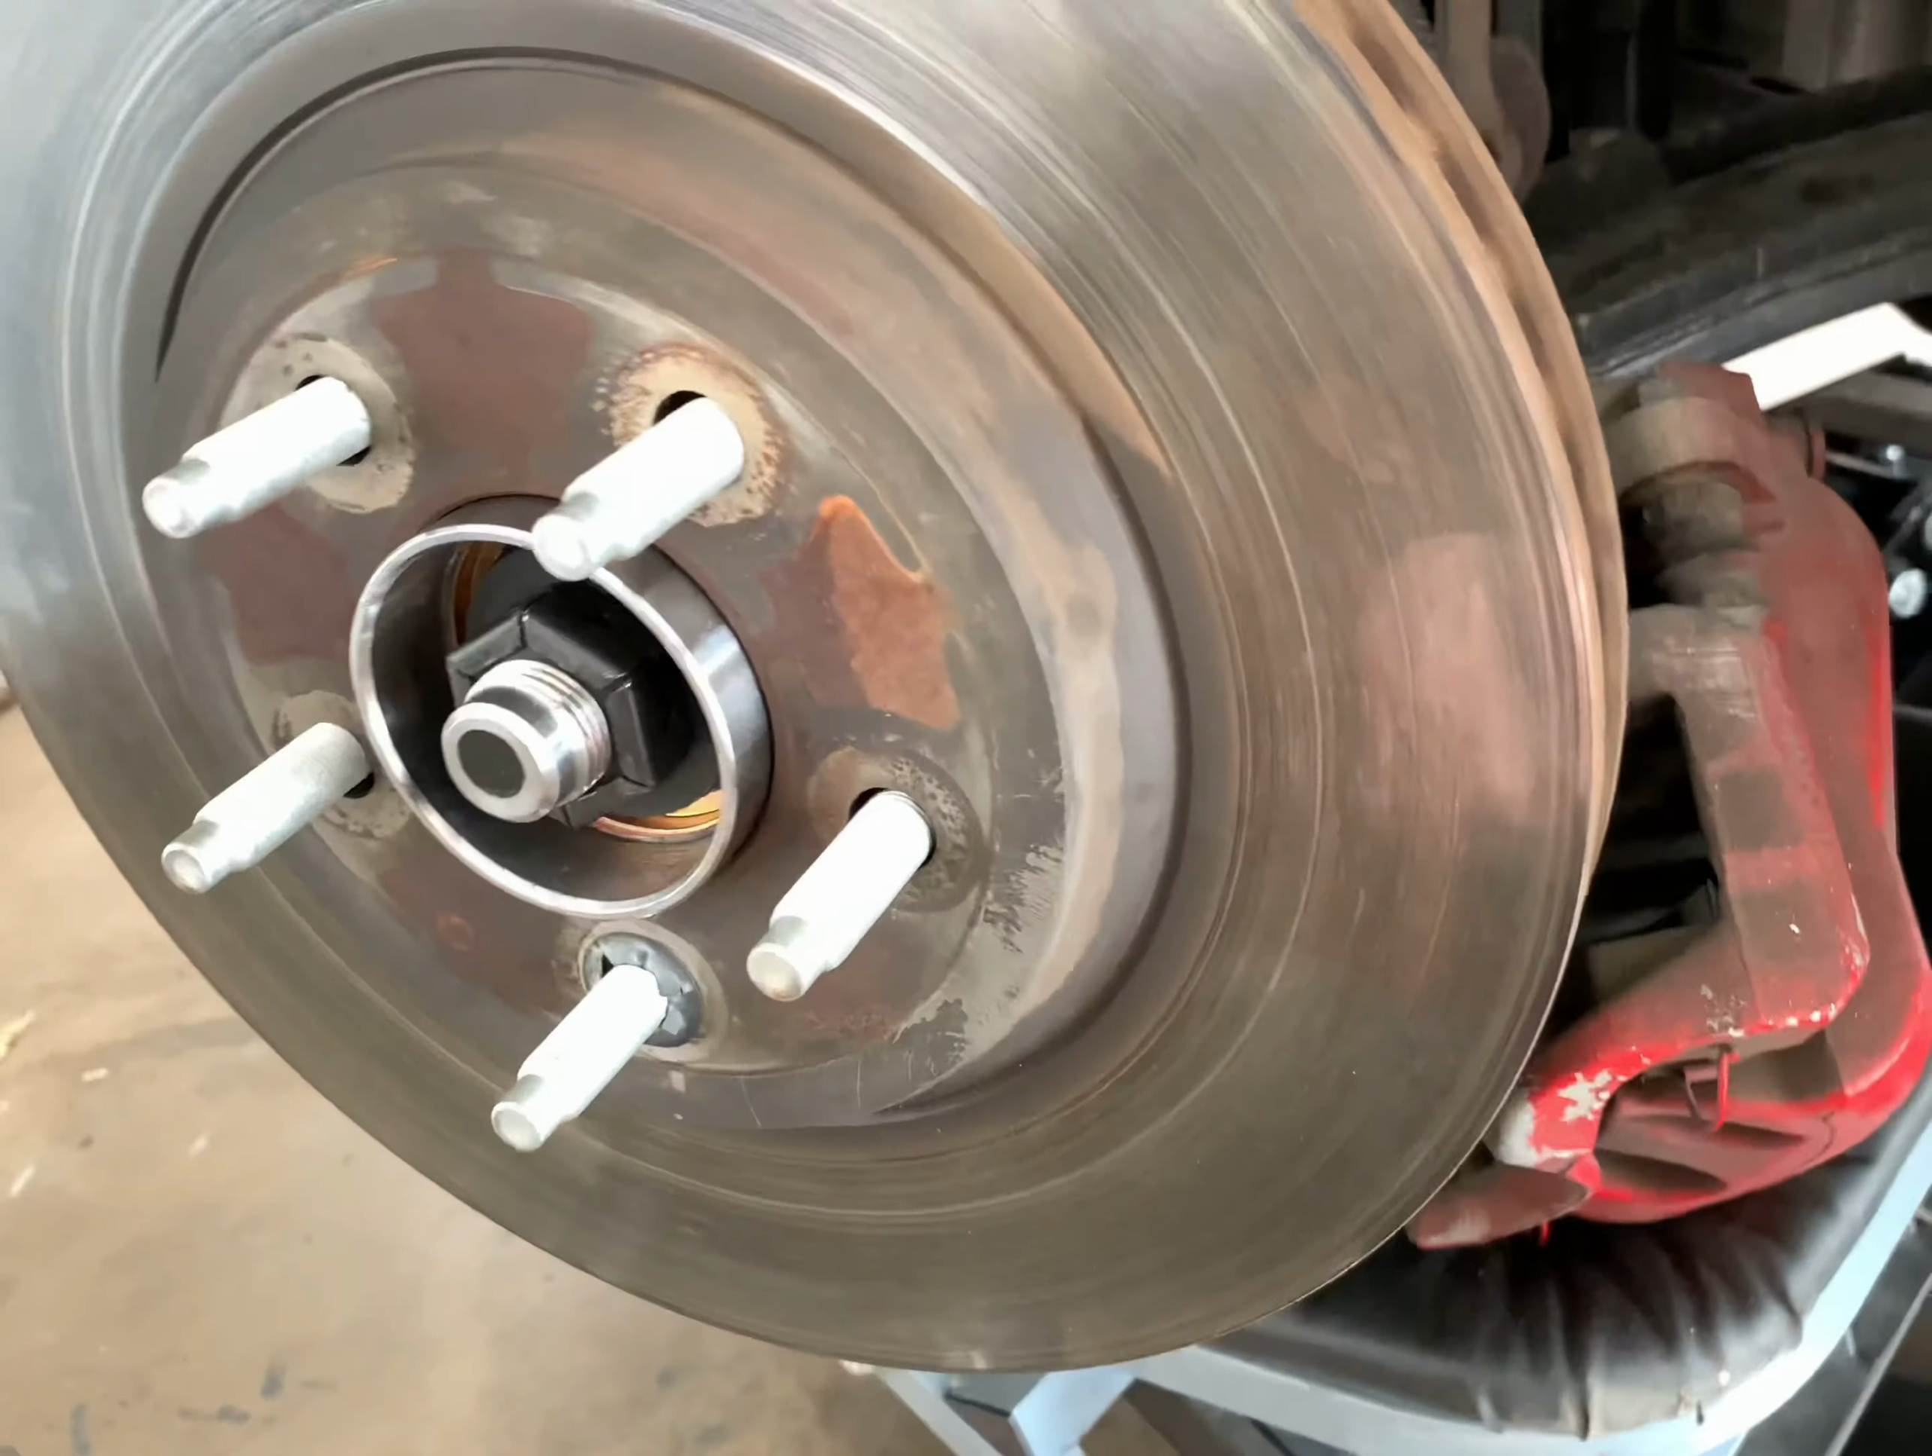So I got the nut back in and then I put the rotor back on so now we just got to put this brake back on the rotor.